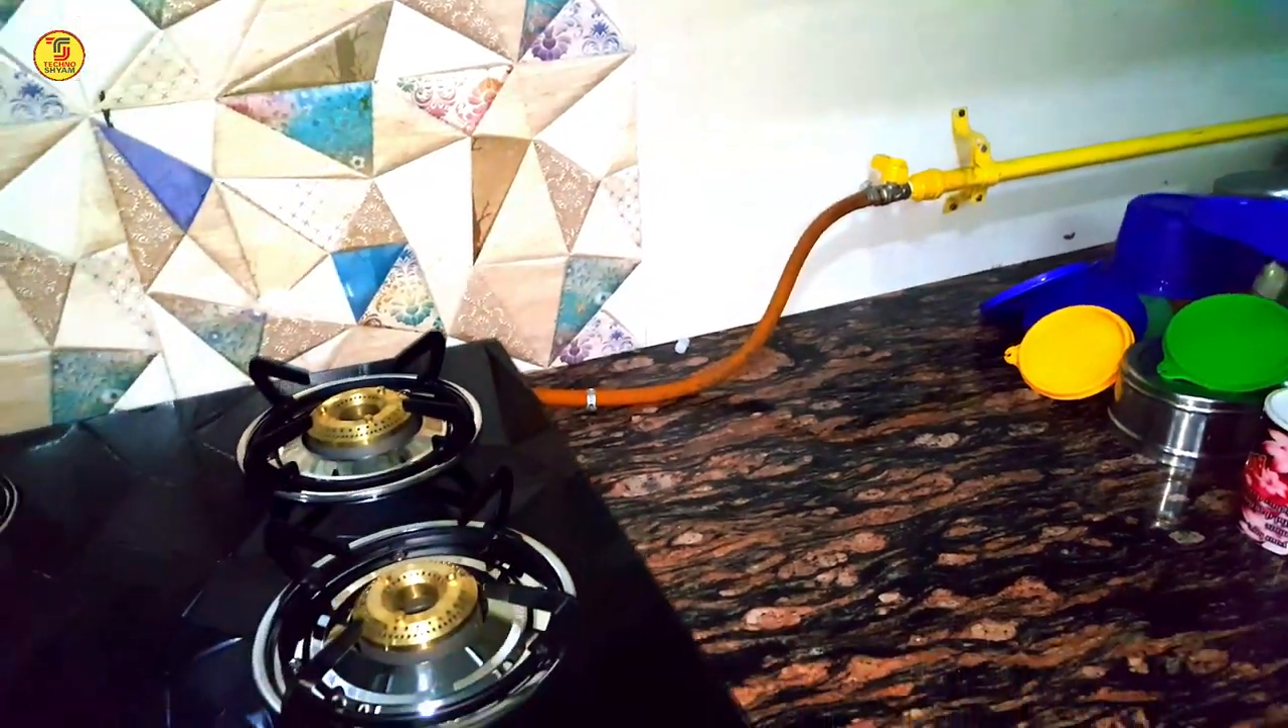PNG की जो pipe आ रही है वो हमने यहाँ पर direct connect कर दी है।